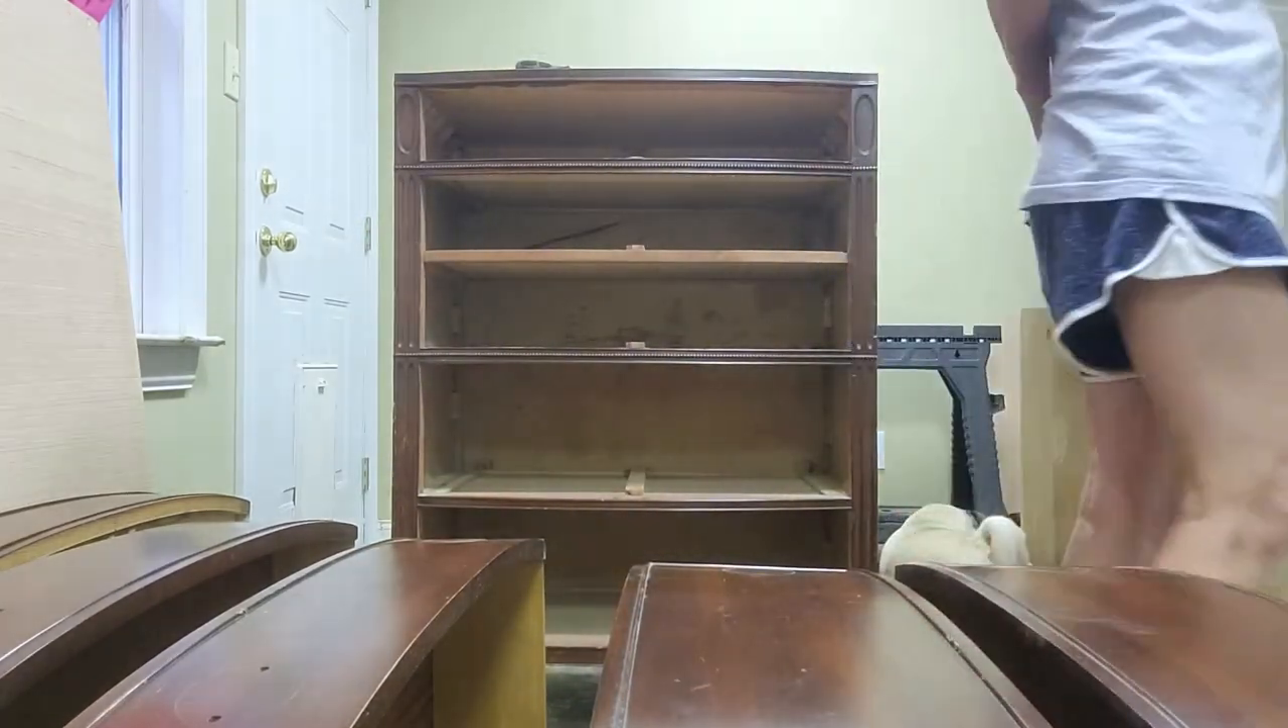Now we've taken all the drawers out and it is time to clean.